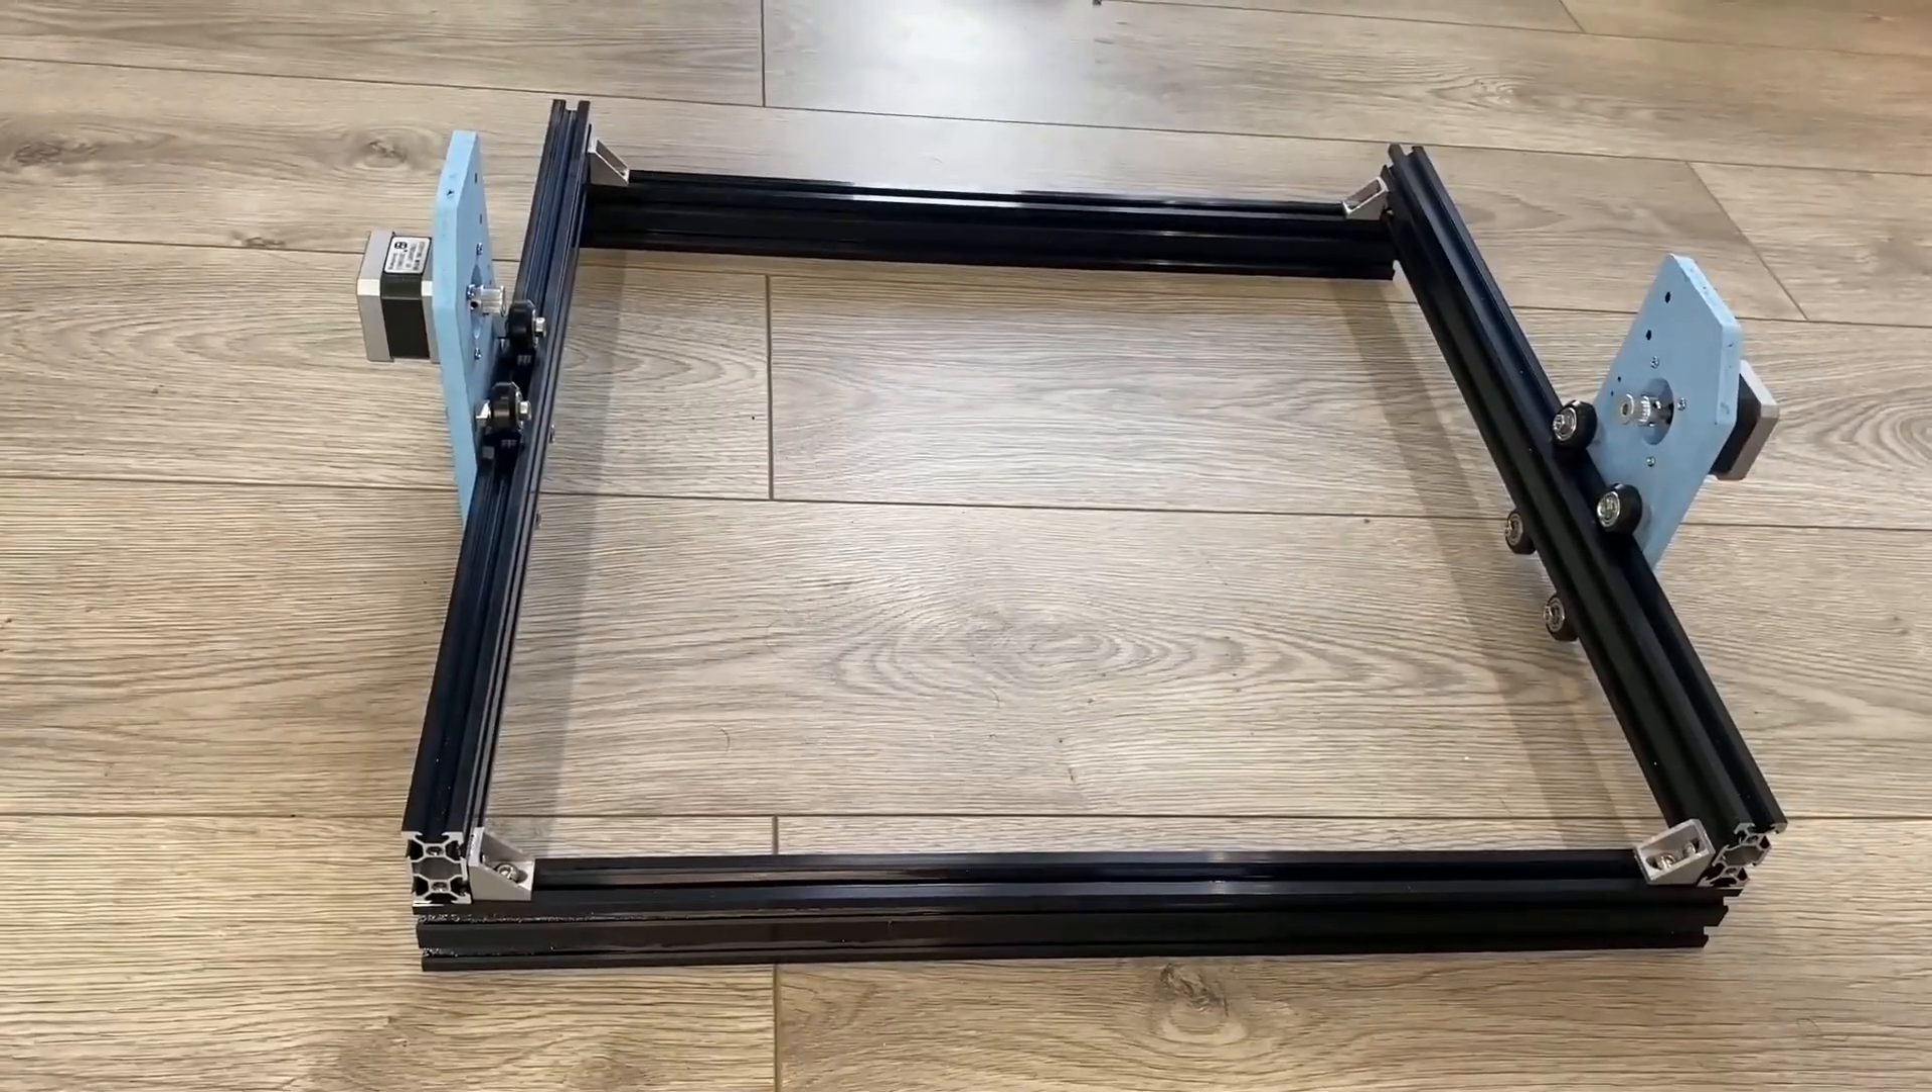This is the two Y-axis with the plates that were assembled previously, and the whole thing held together using standard aluminium brackets.